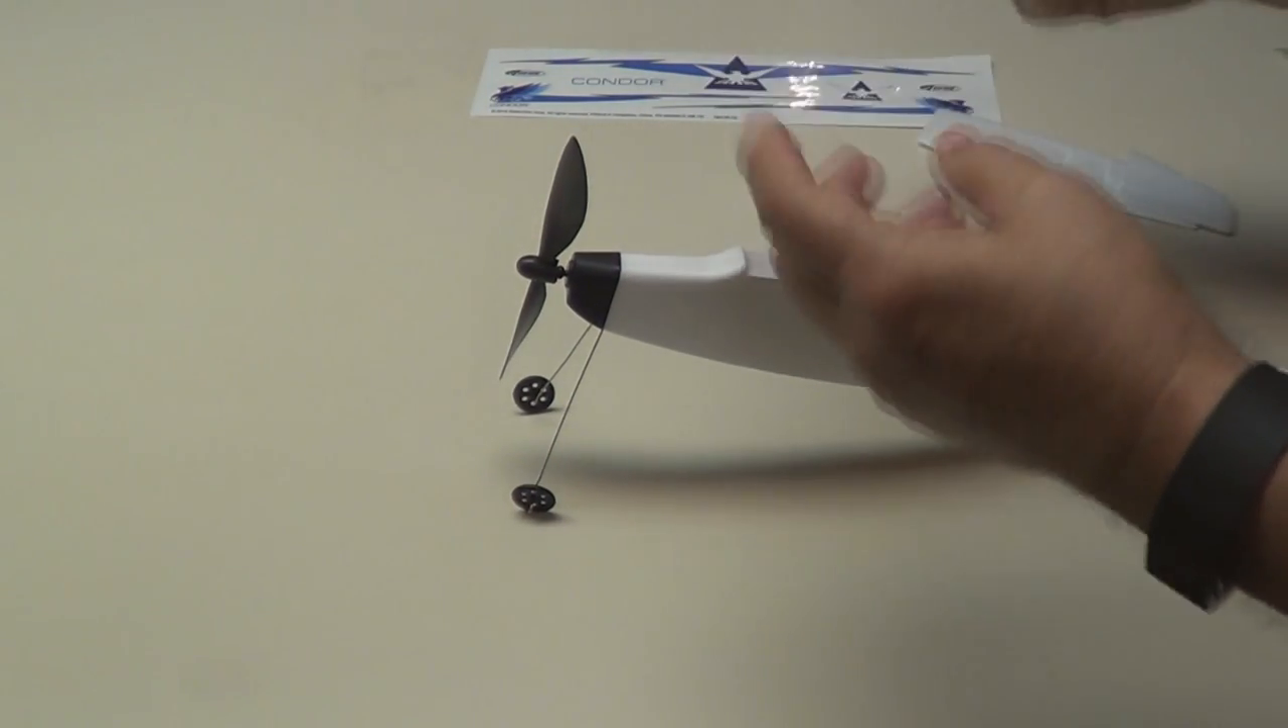Now I got the wheels on.